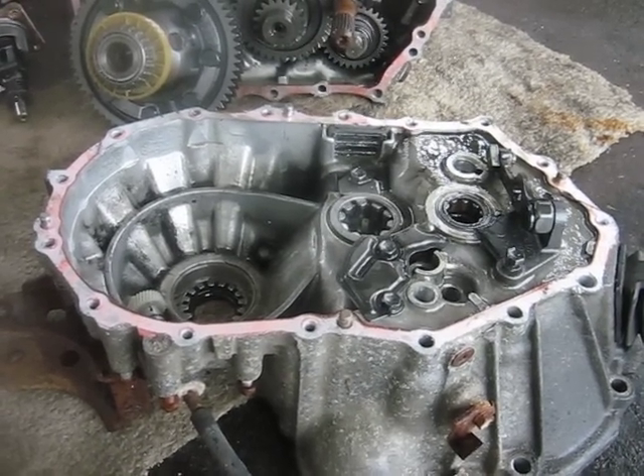So here I've taken apart the five-speed manual transmission from 88 to 92 front-wheel drive Toyota Corolla.